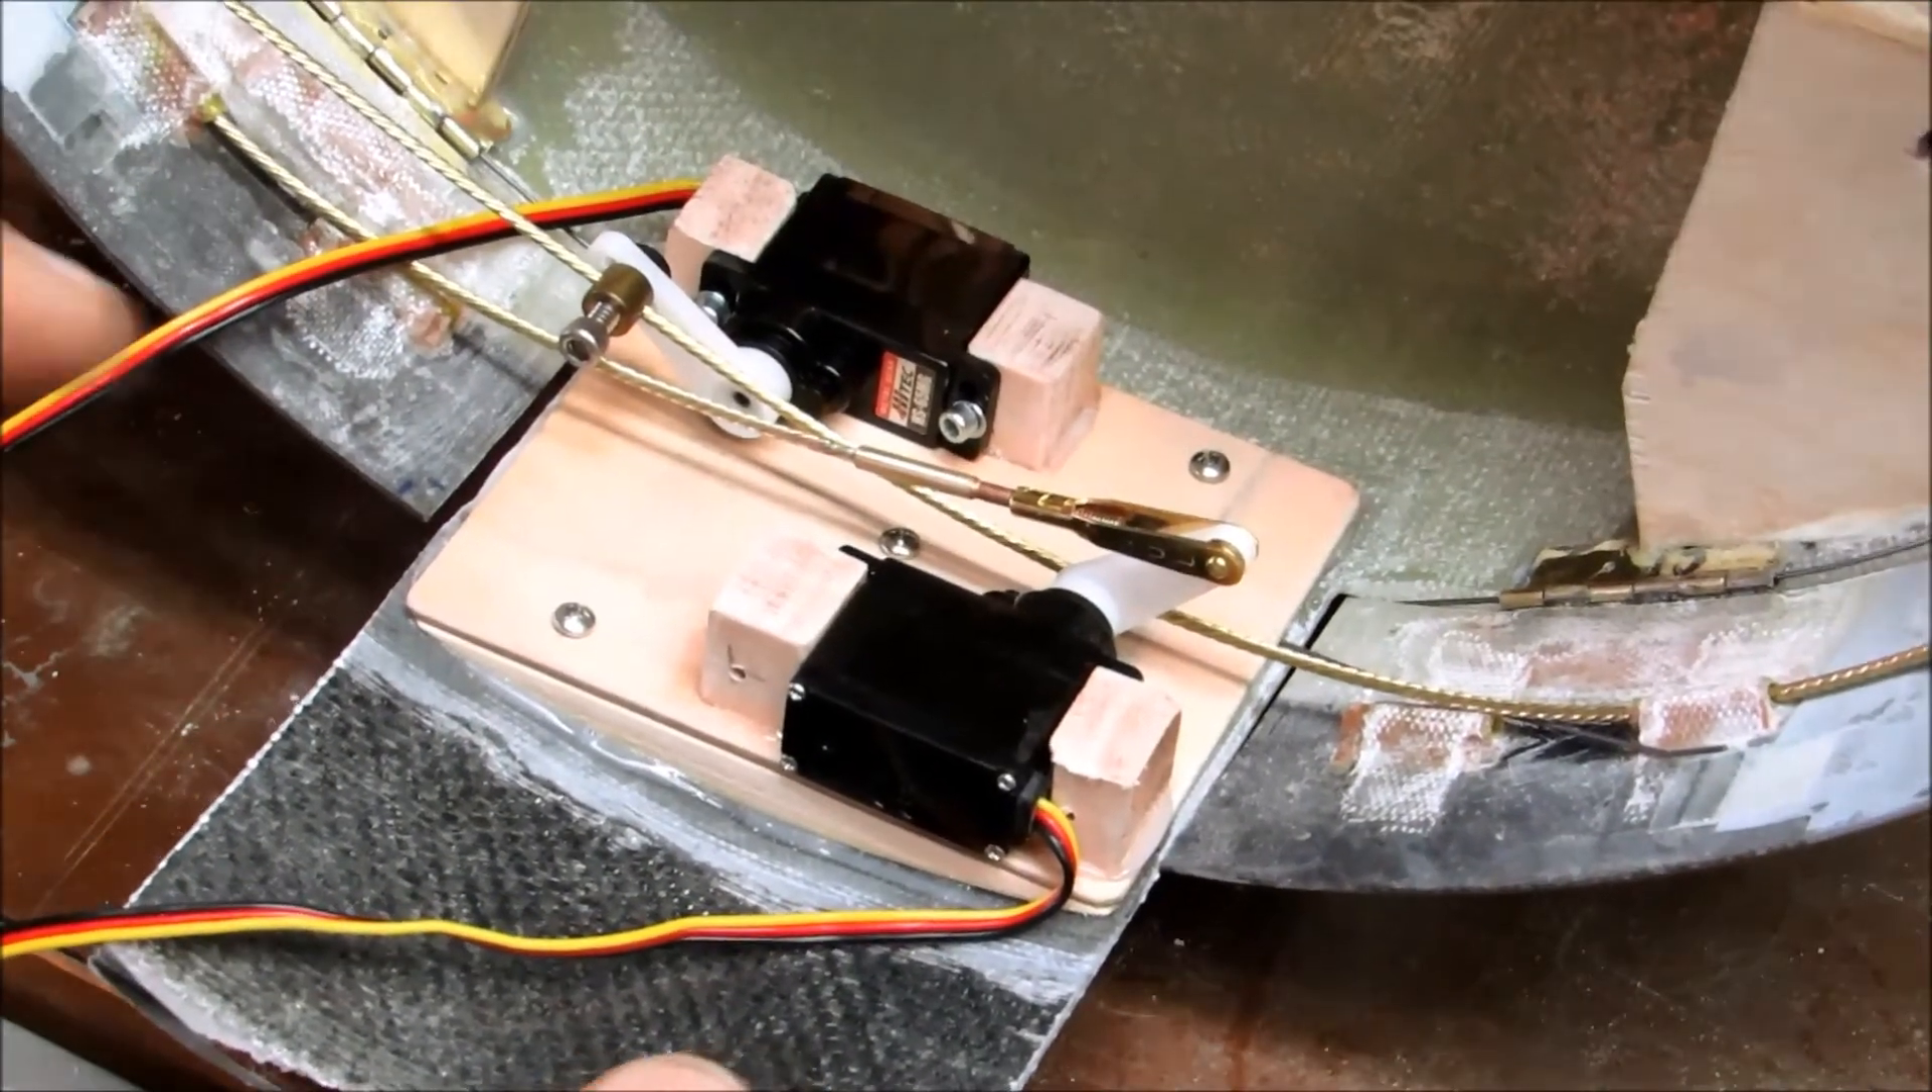Um, I finalized the mounting of the little servos.